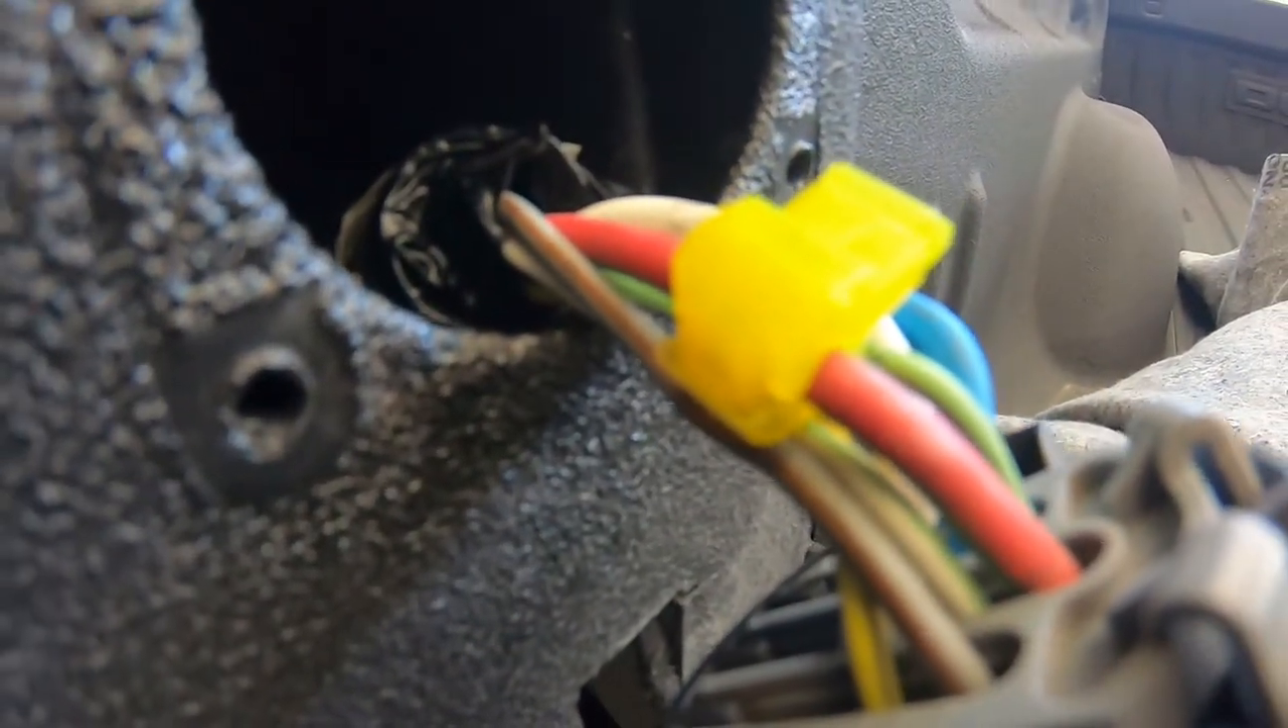We did put the t -tap in on this side uh you can see we have it right on the red wire with the green stripe on this gmc 3500.